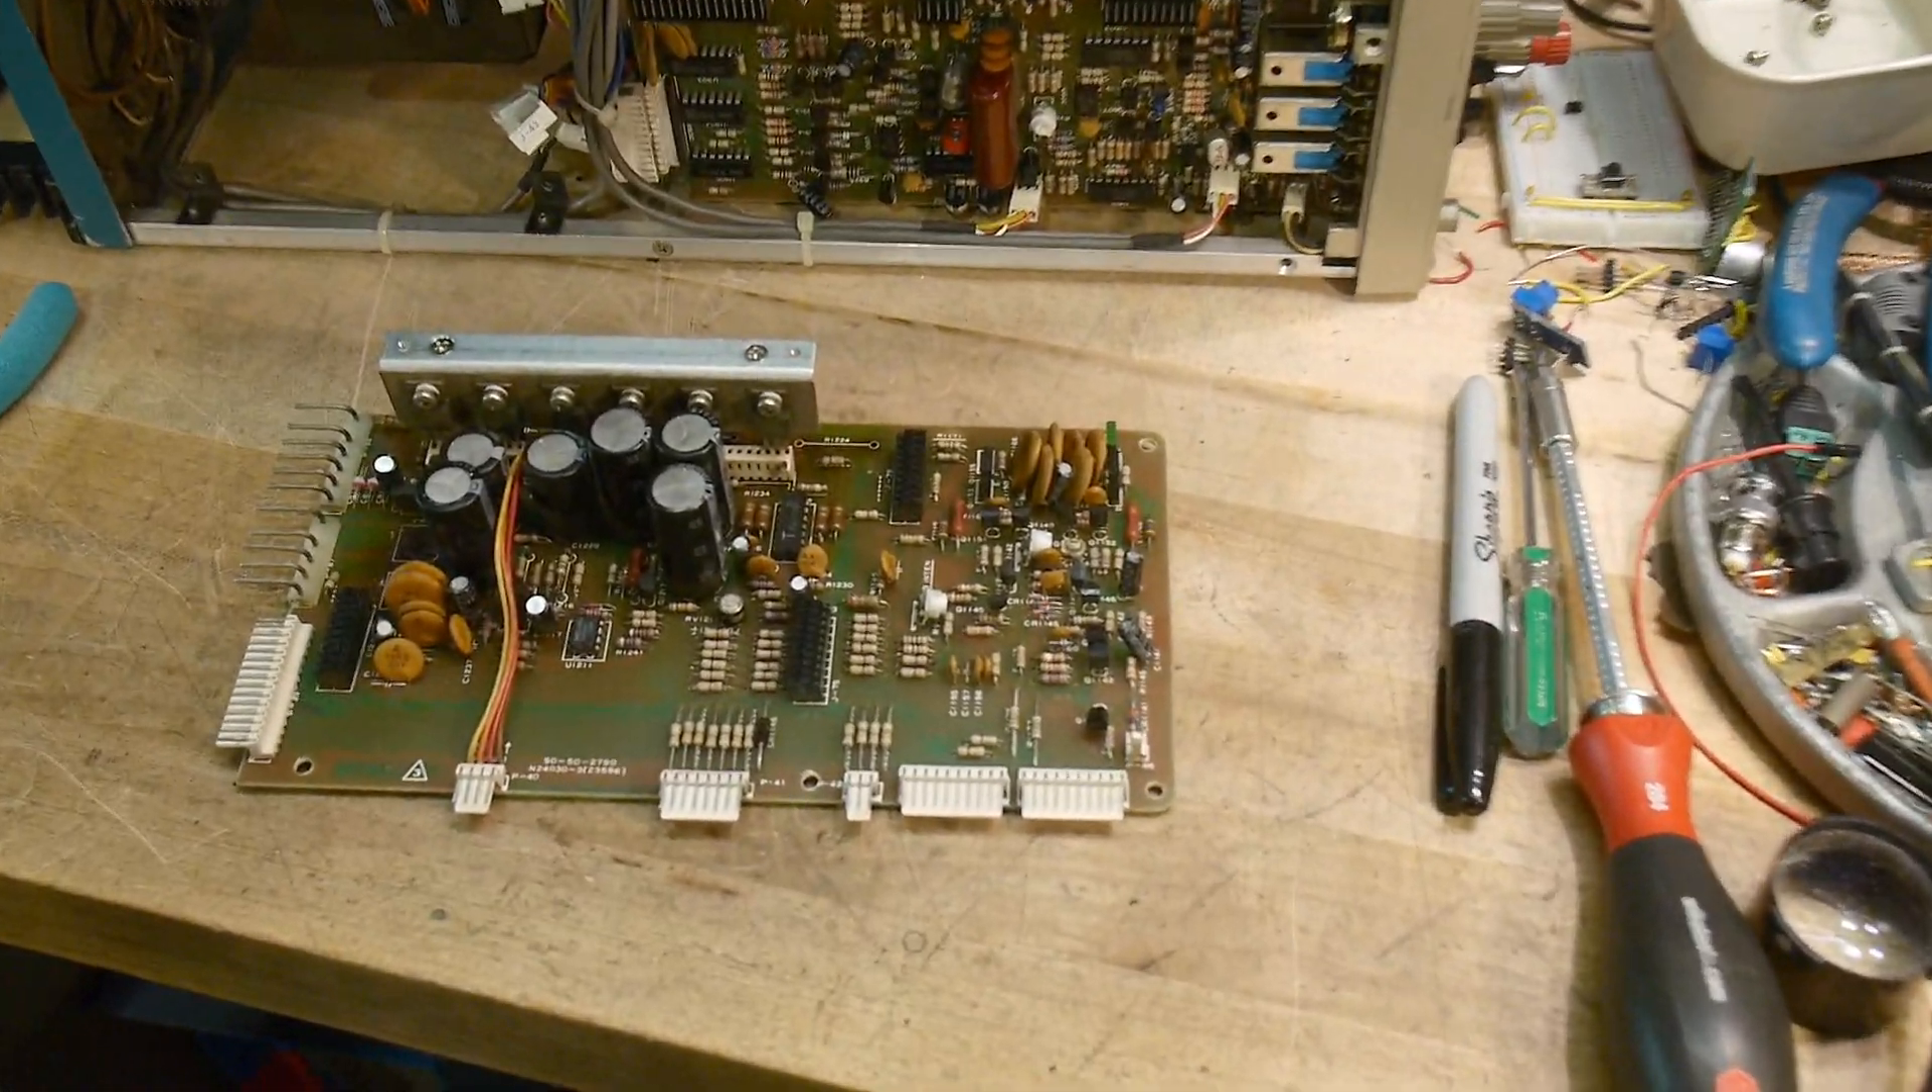And so the heat sink is still attached, obviously there's more heat sink when it gets attached inside there, but at least it's on a bar here.